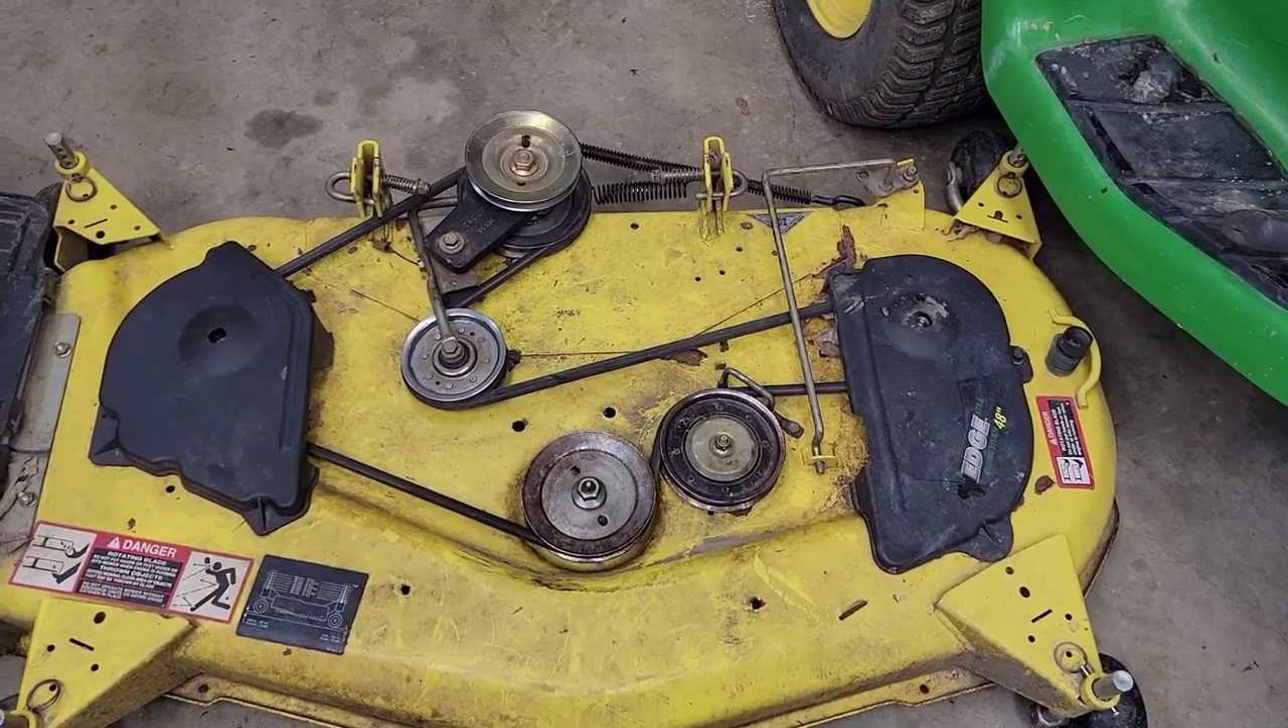Okay, so this is what your deck looks like with the belt installed.